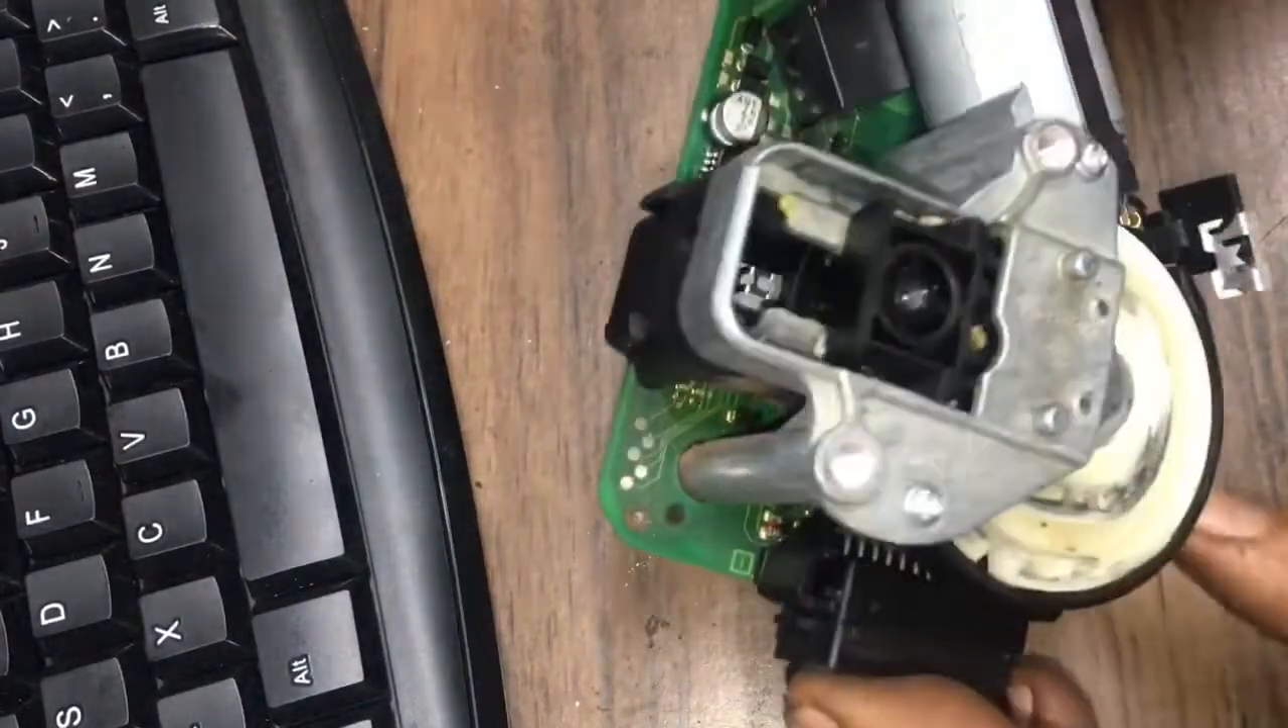So now we got the assembly taken out.